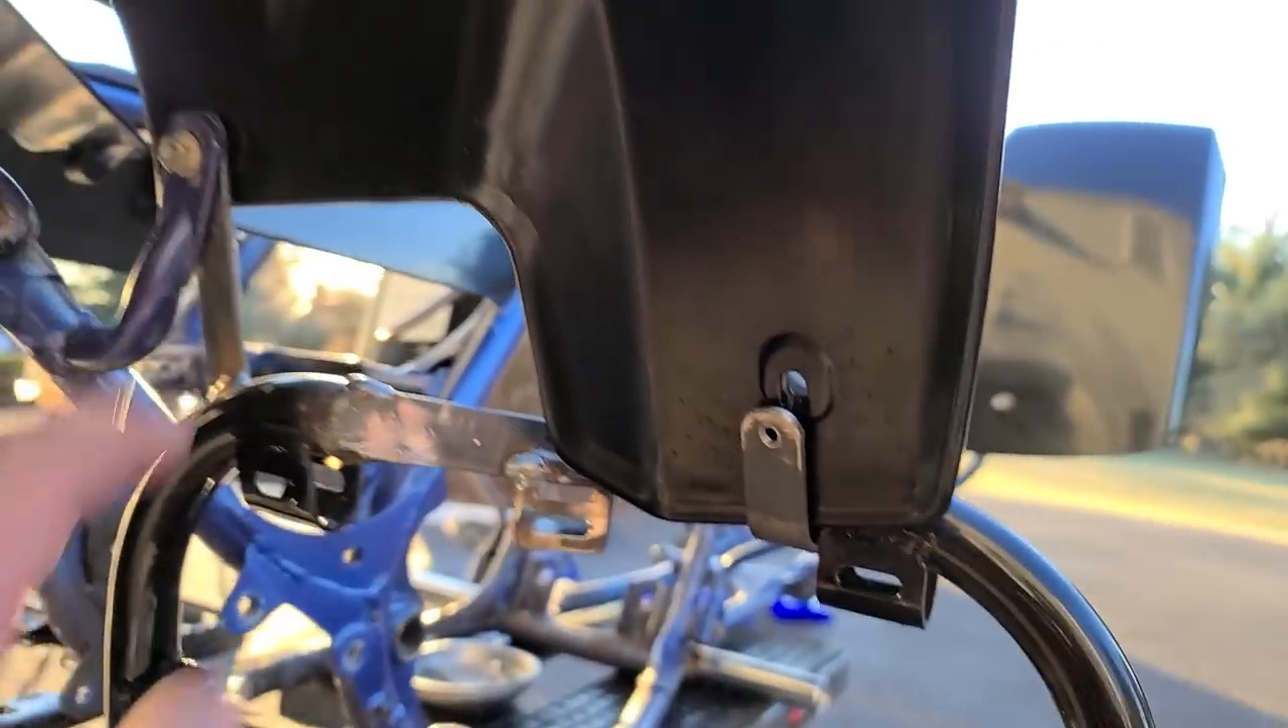The other thing is this one hole right here does not match up, and I believe that's my fault.